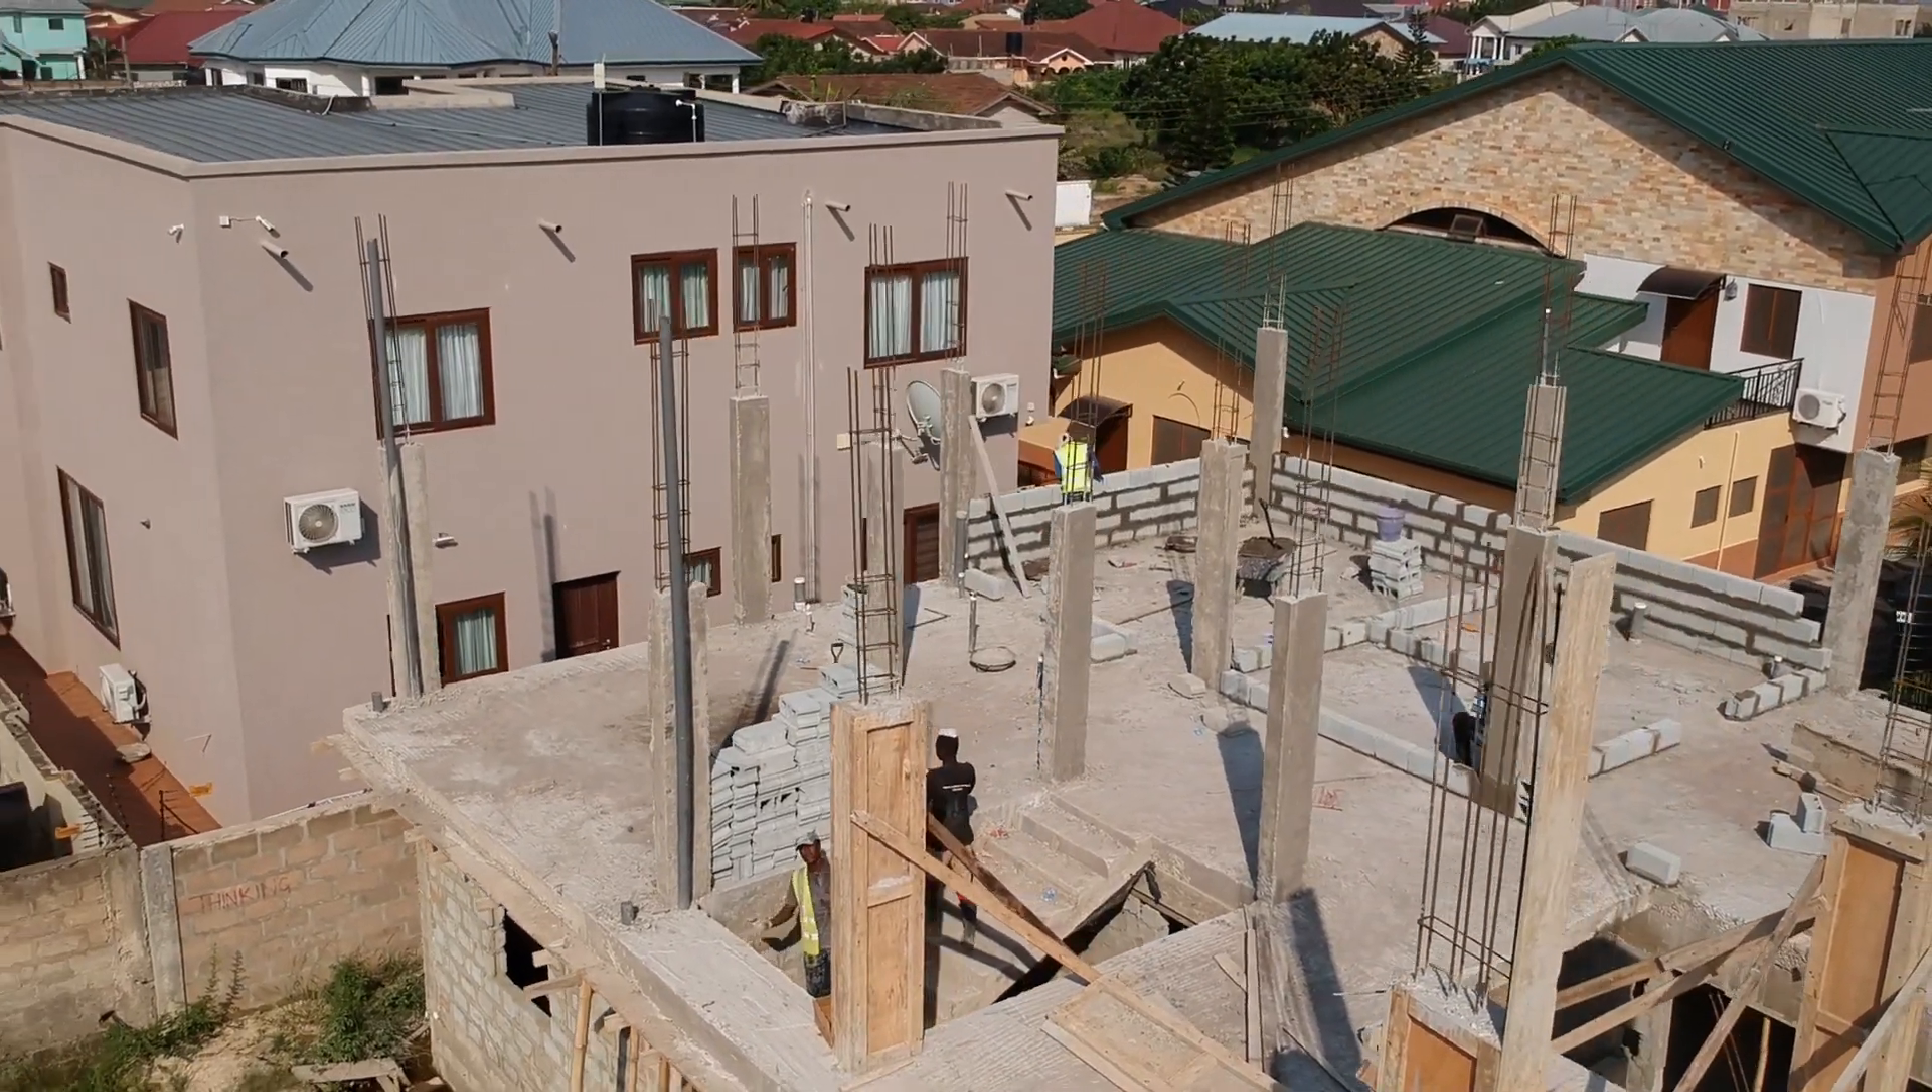Block work has now started on the first floor.